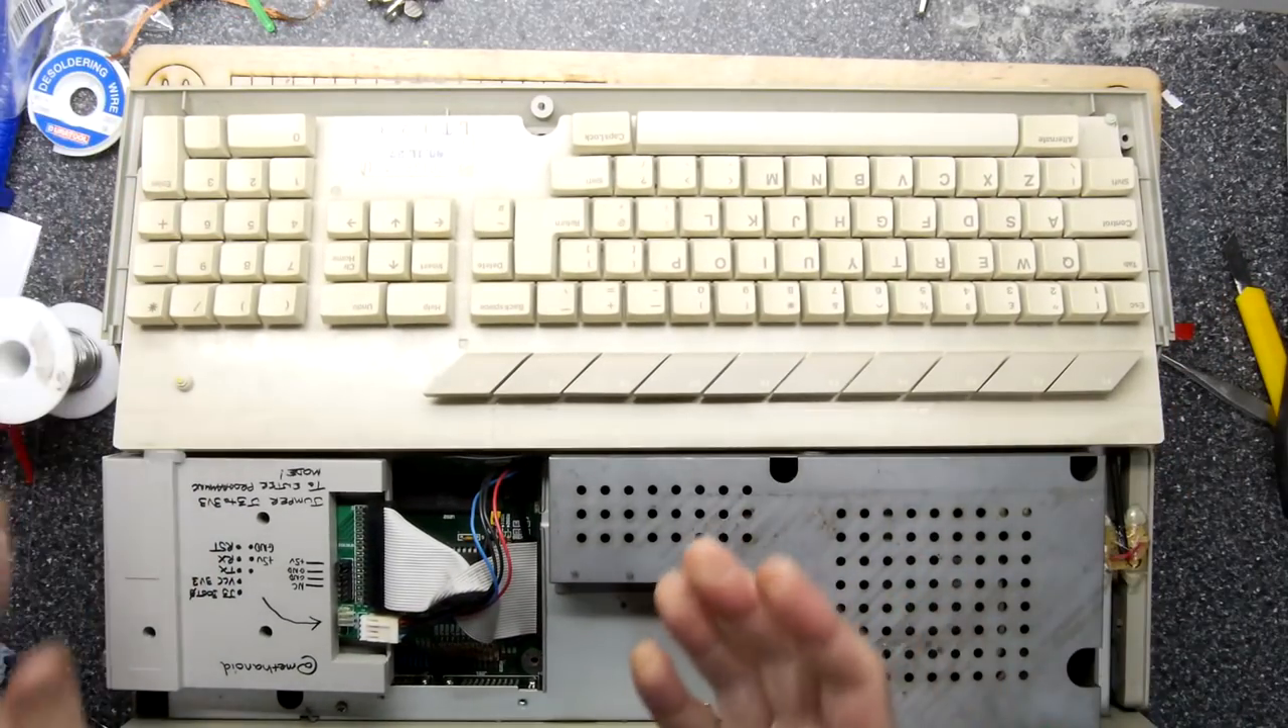The only thing that's left for us to do now though is really just put the case back on and uh actually see if the bloody thing works or if i've killed my beloved atari st.